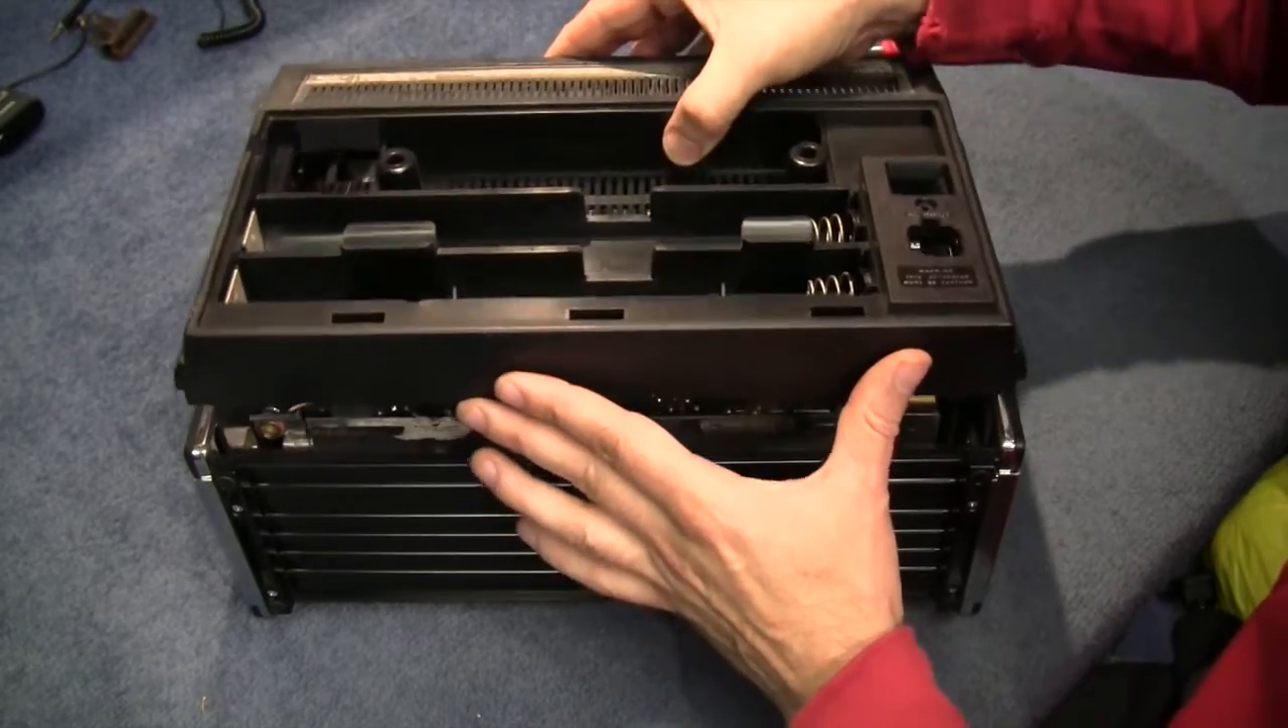Okay, I've removed five screws in the back. And up comes the back.